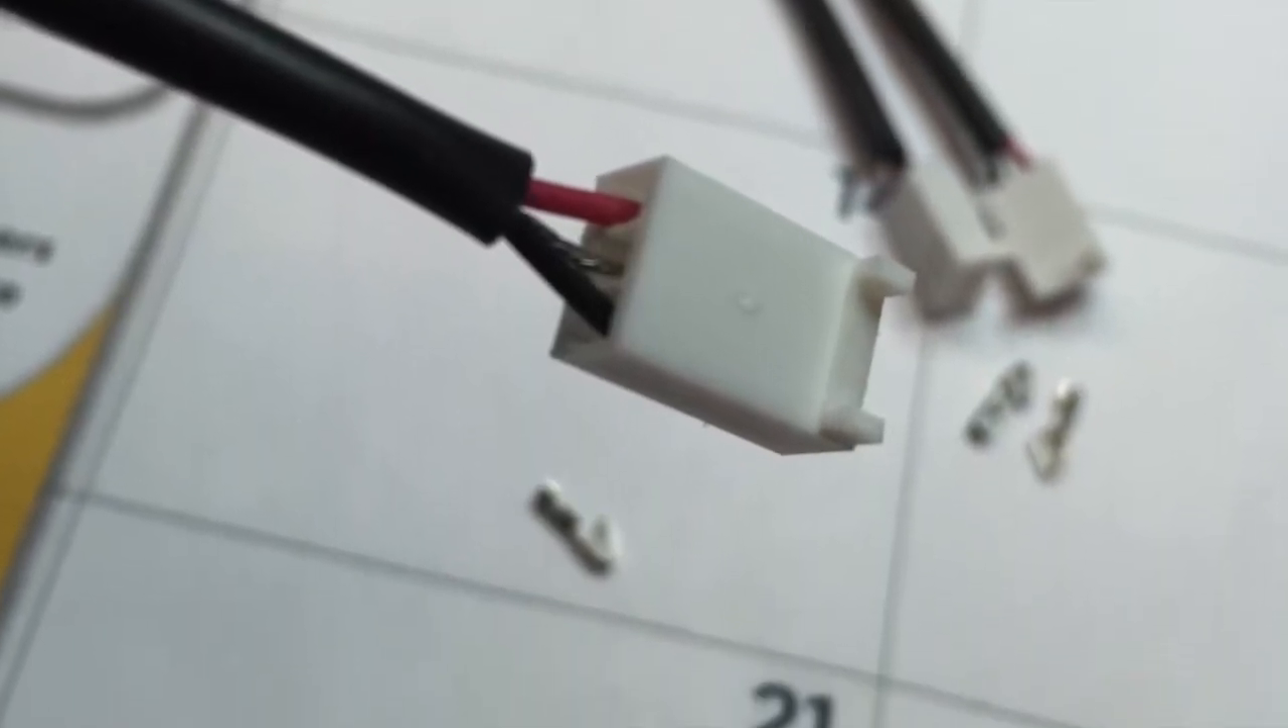So I've already actually made up the cables that has the Molex connectors on the end.